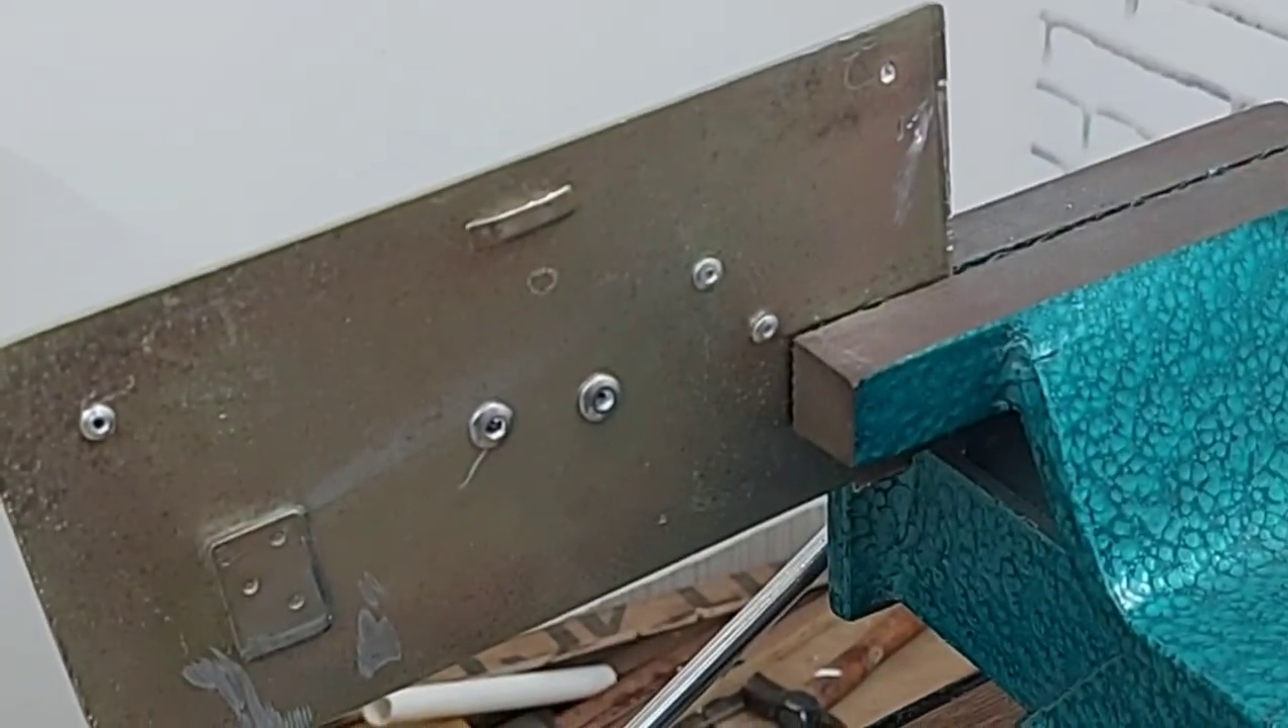यह देखिए यहाँ पे हमने अपनी रिबिट लगाई है।